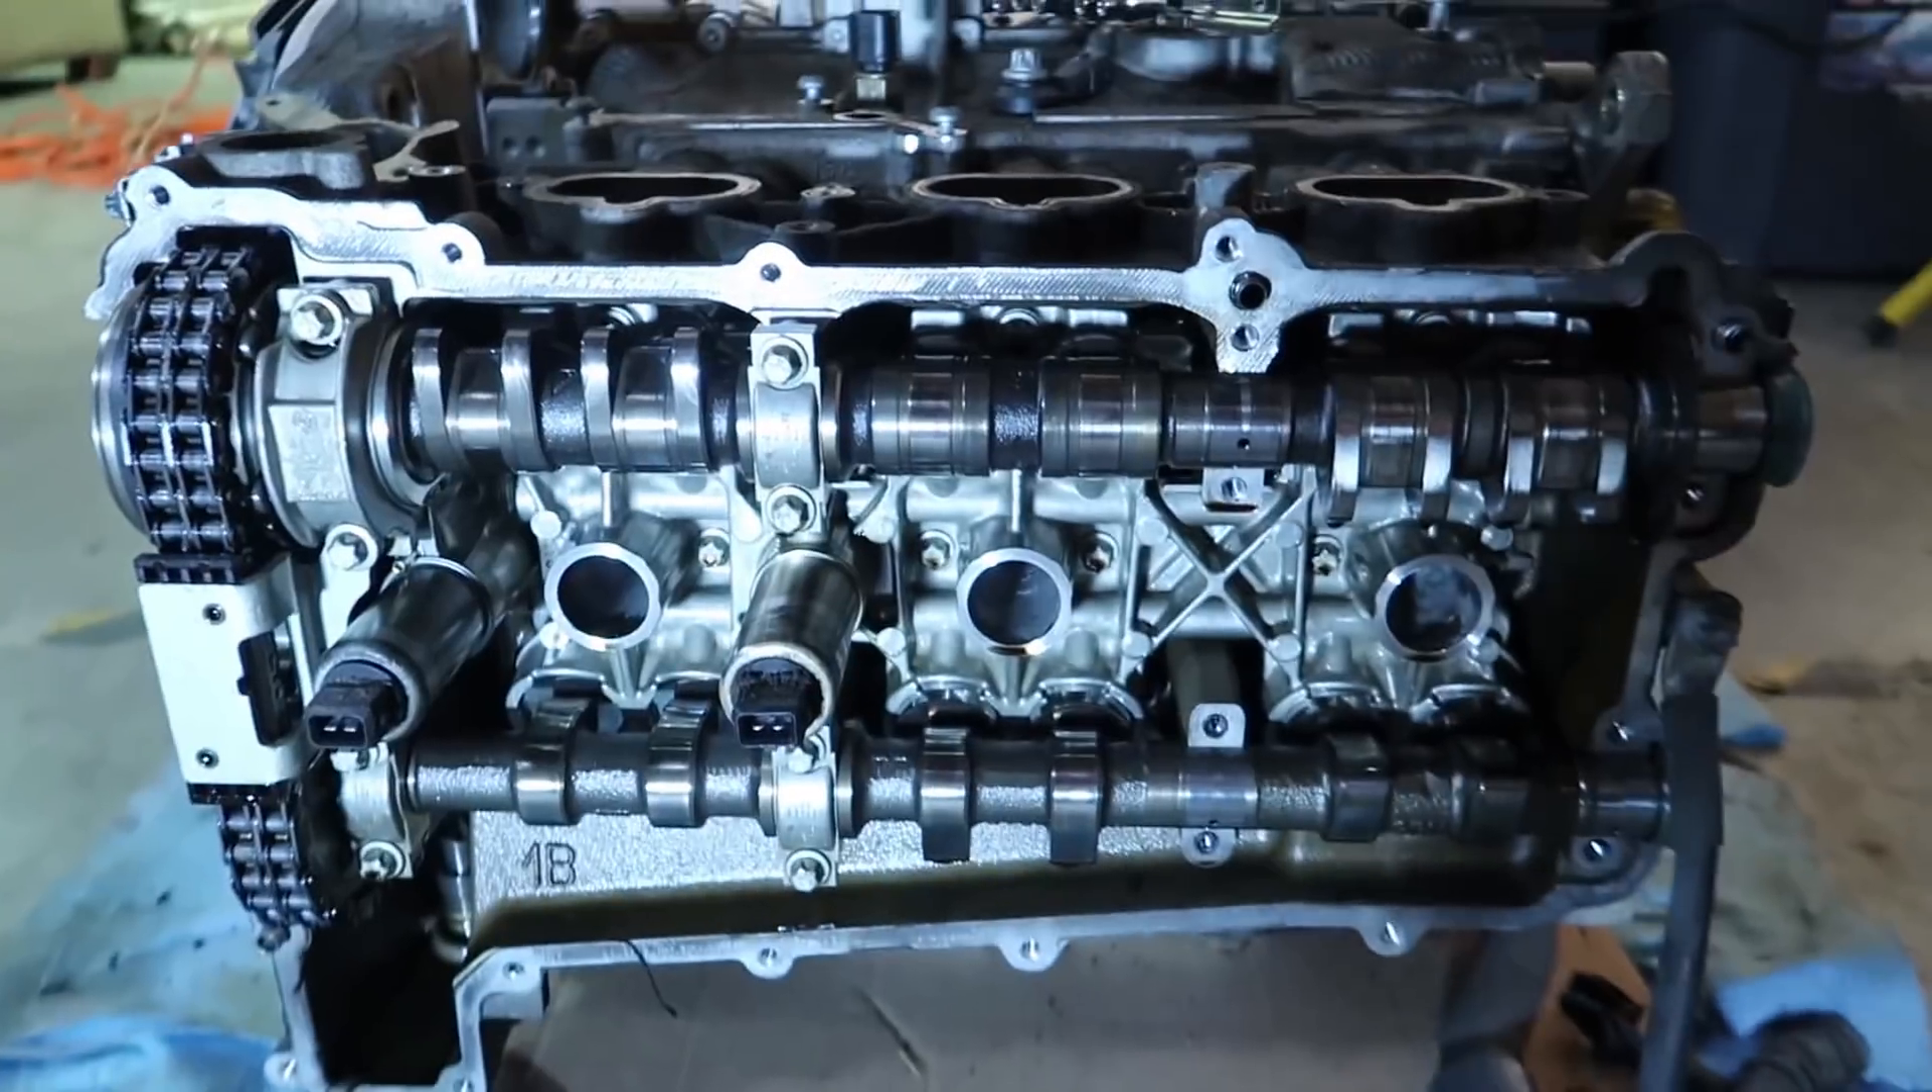We had the valve cover off of one side of the engine. And that's still where we're at.